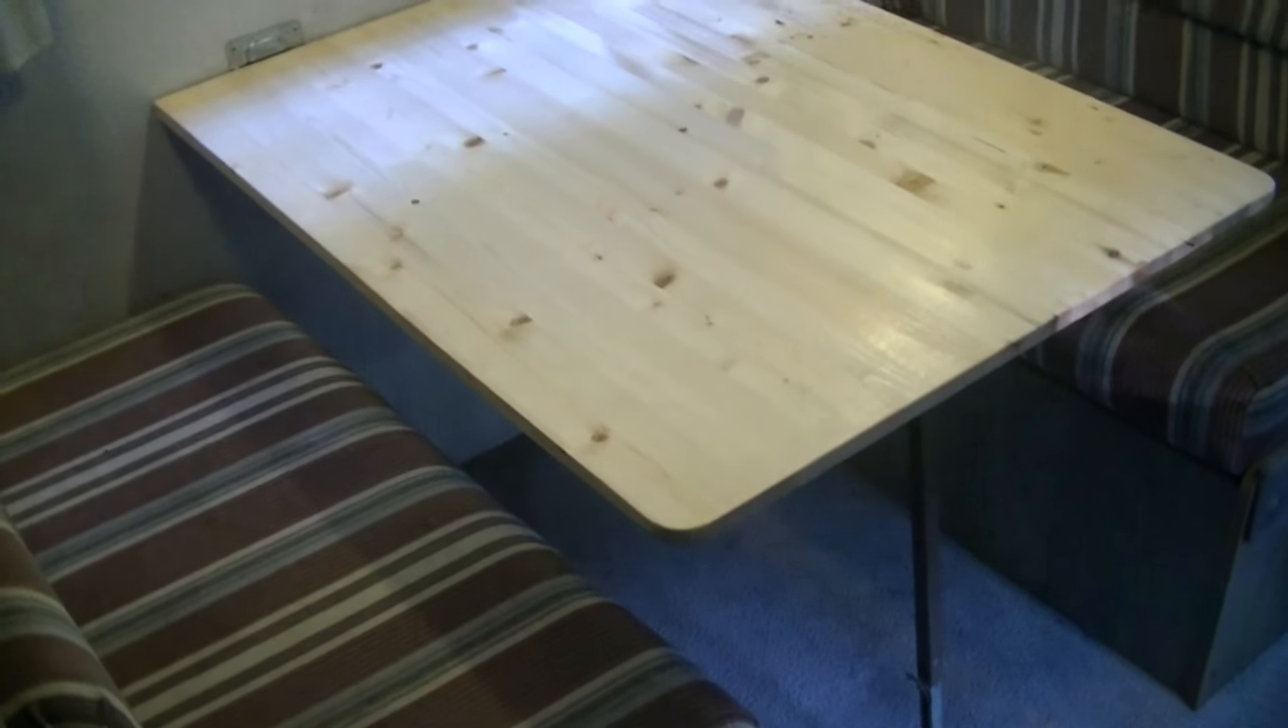Okay so here's the table all in place.